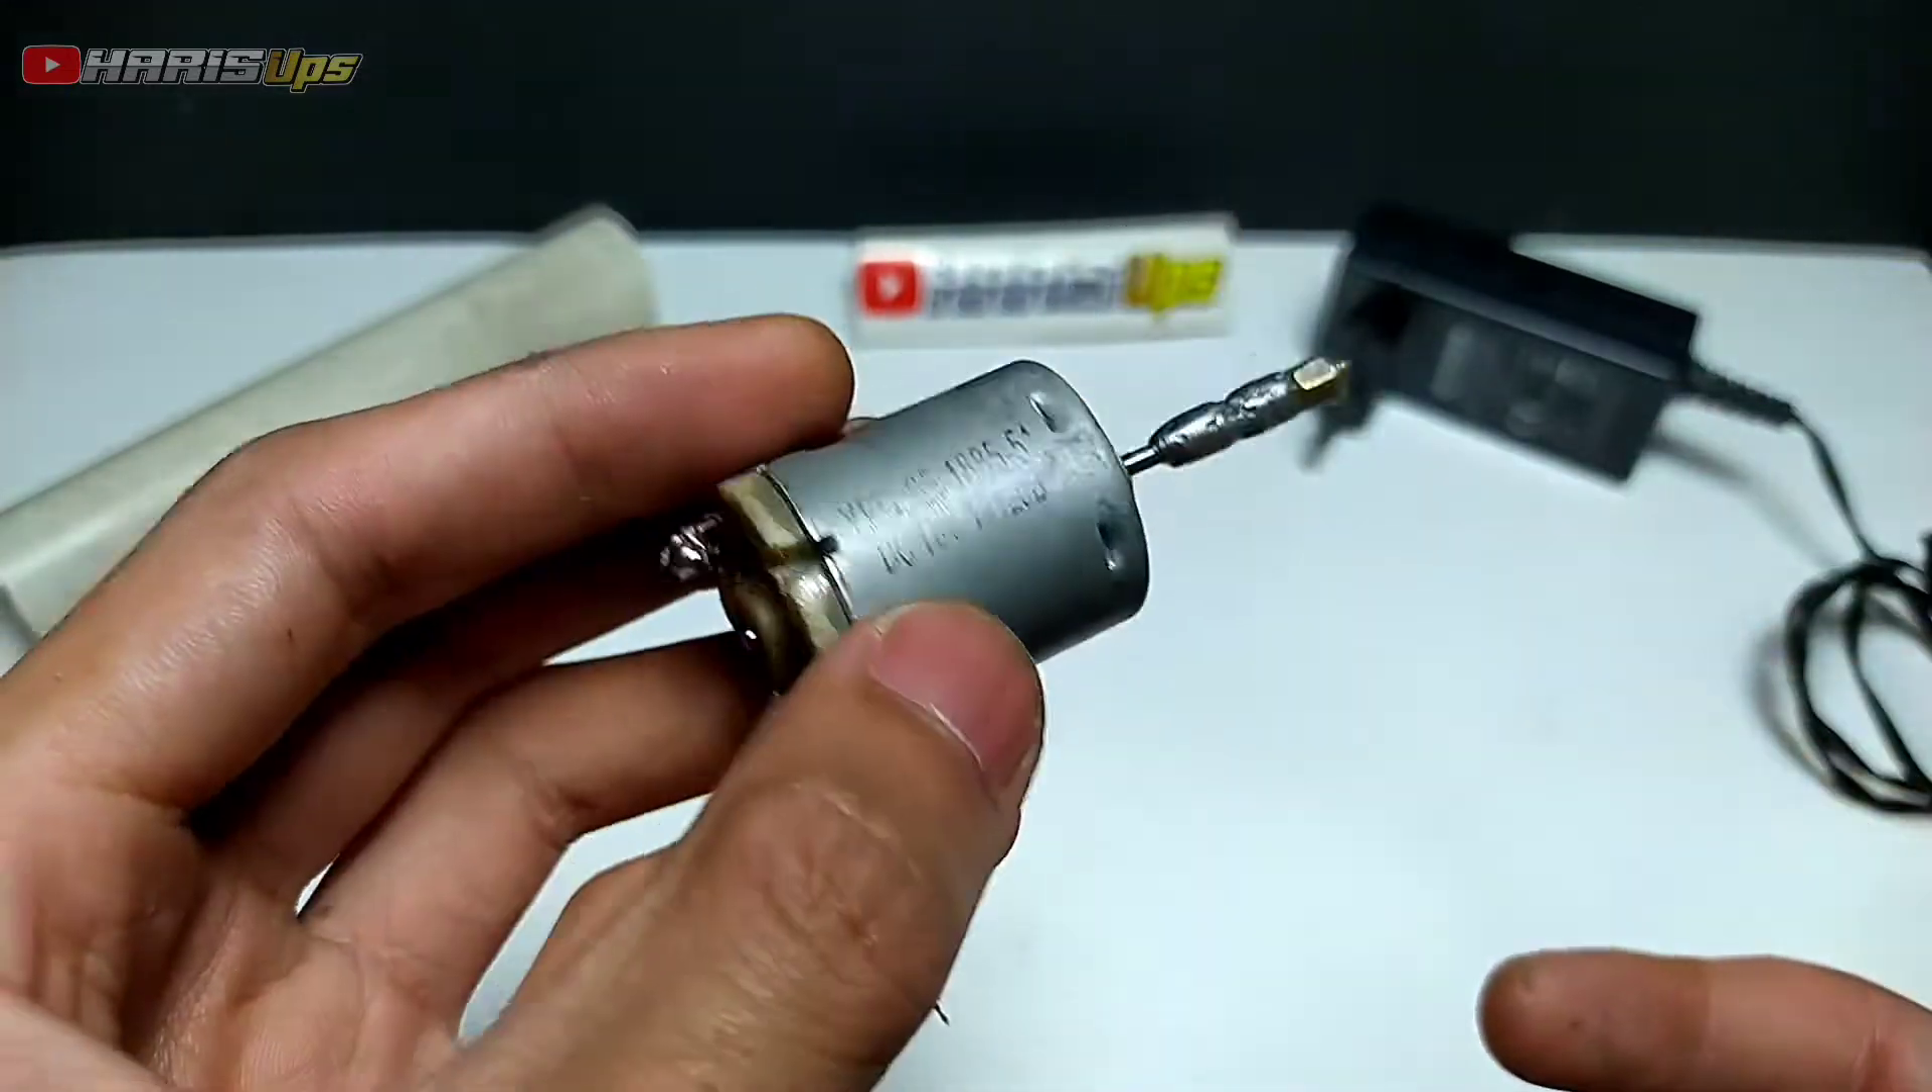Ini sudah dipasang untuk dudukan mata gerindanya.